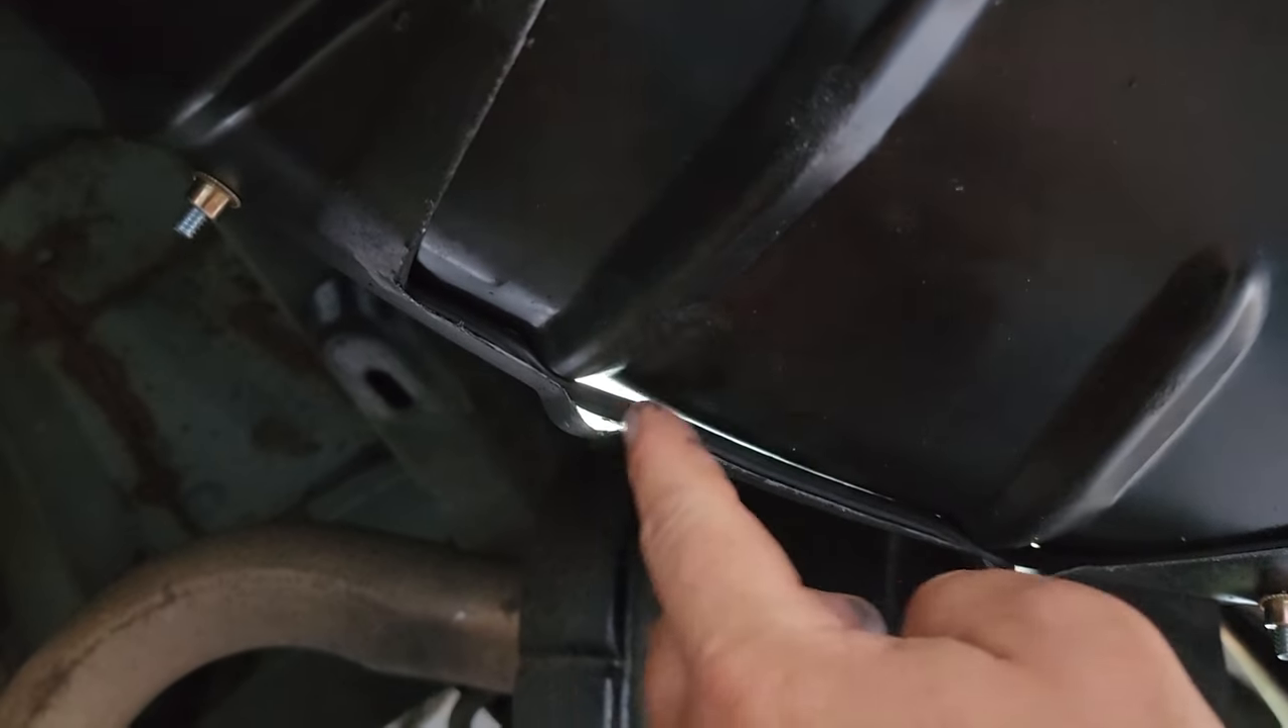Not too shabby for my little access hole lid. I can see a little daylight, looks like I kind of missed.